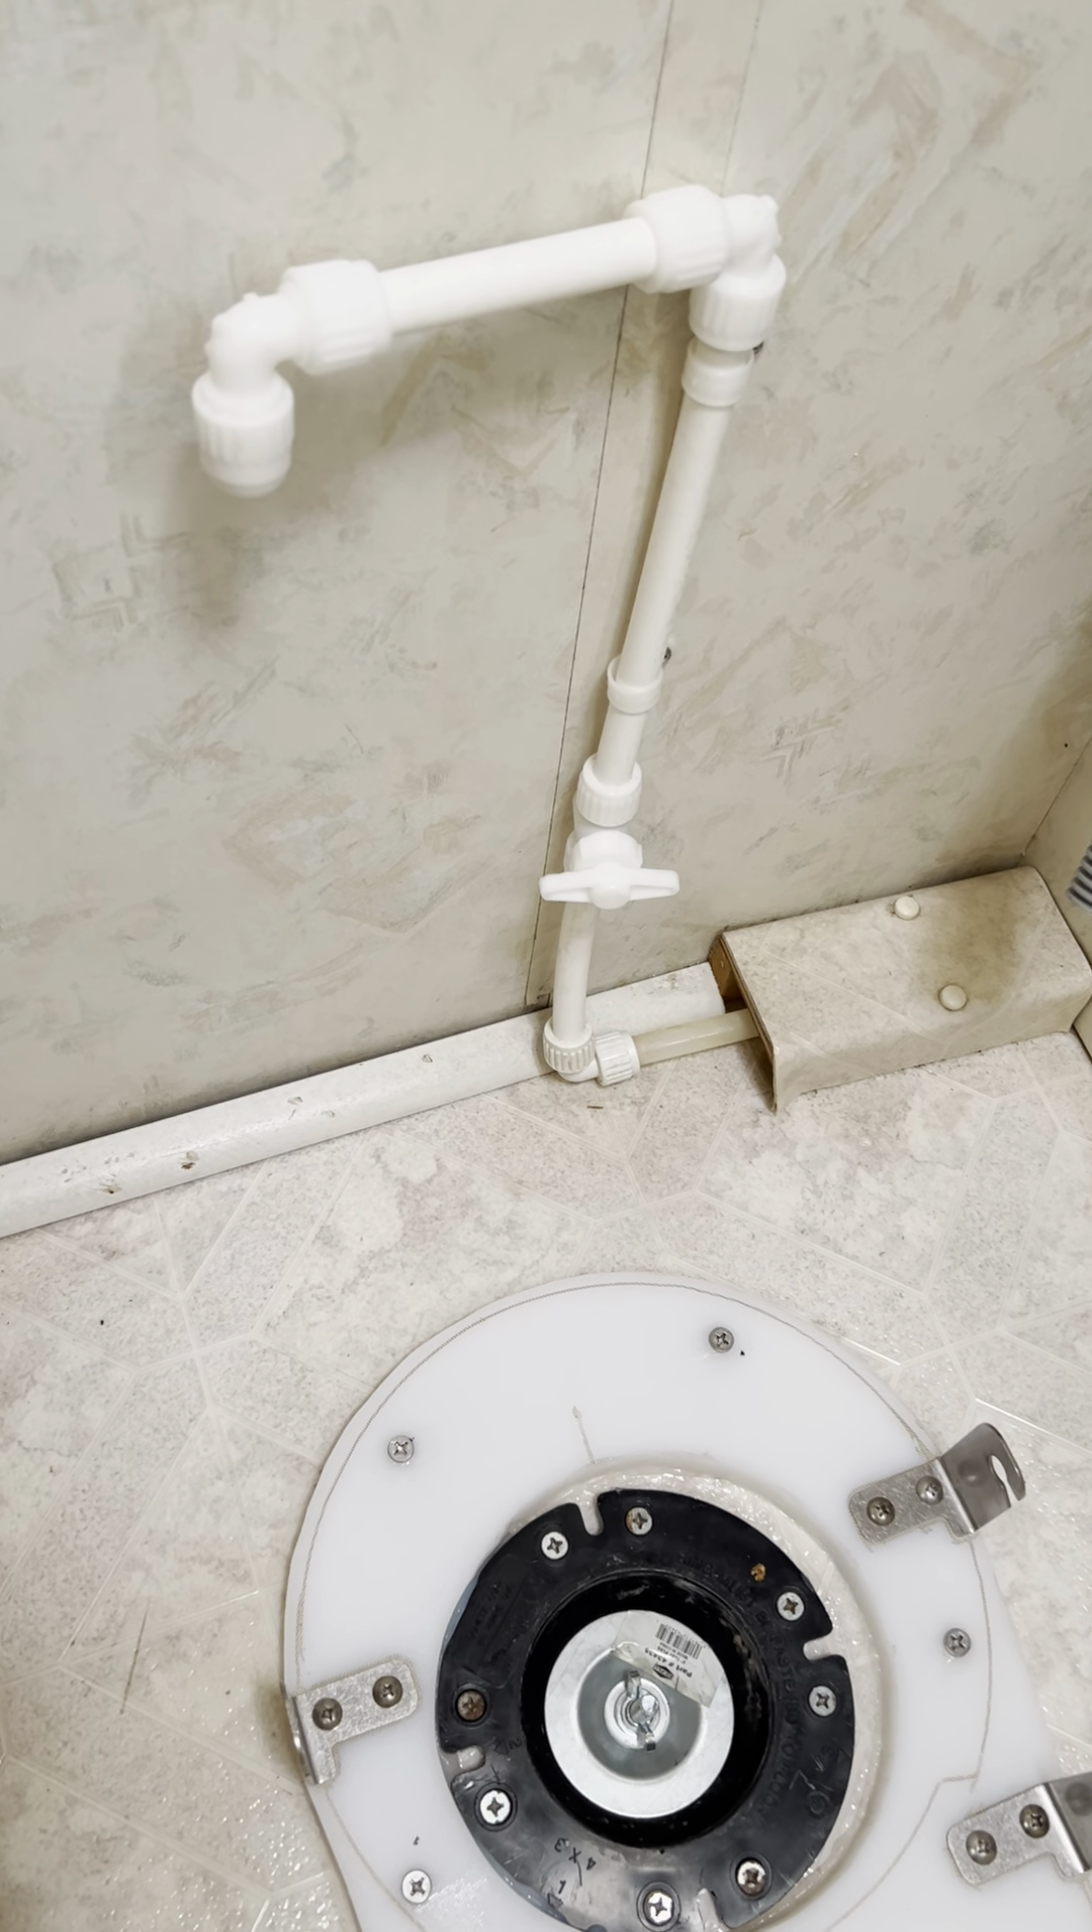The water pipe that went to the original toilet I've modified and just capped it off and put a valve on it too.